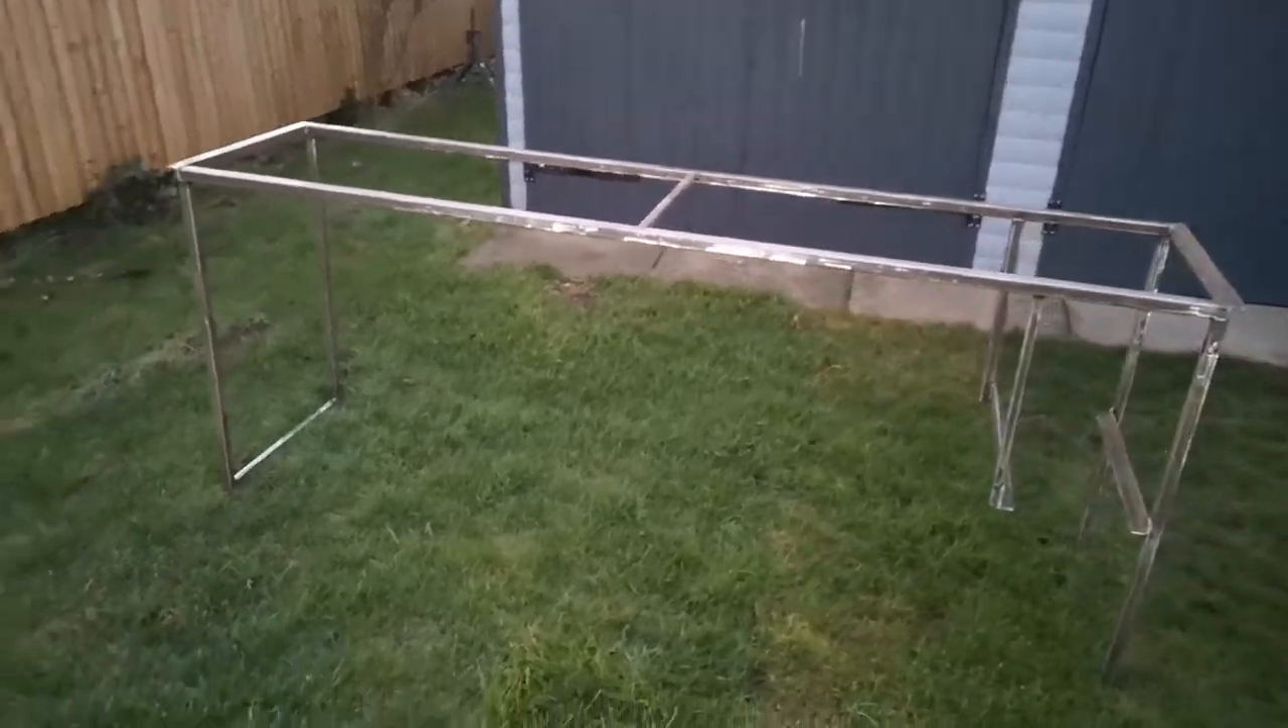So as you can see the frame works all complete now.